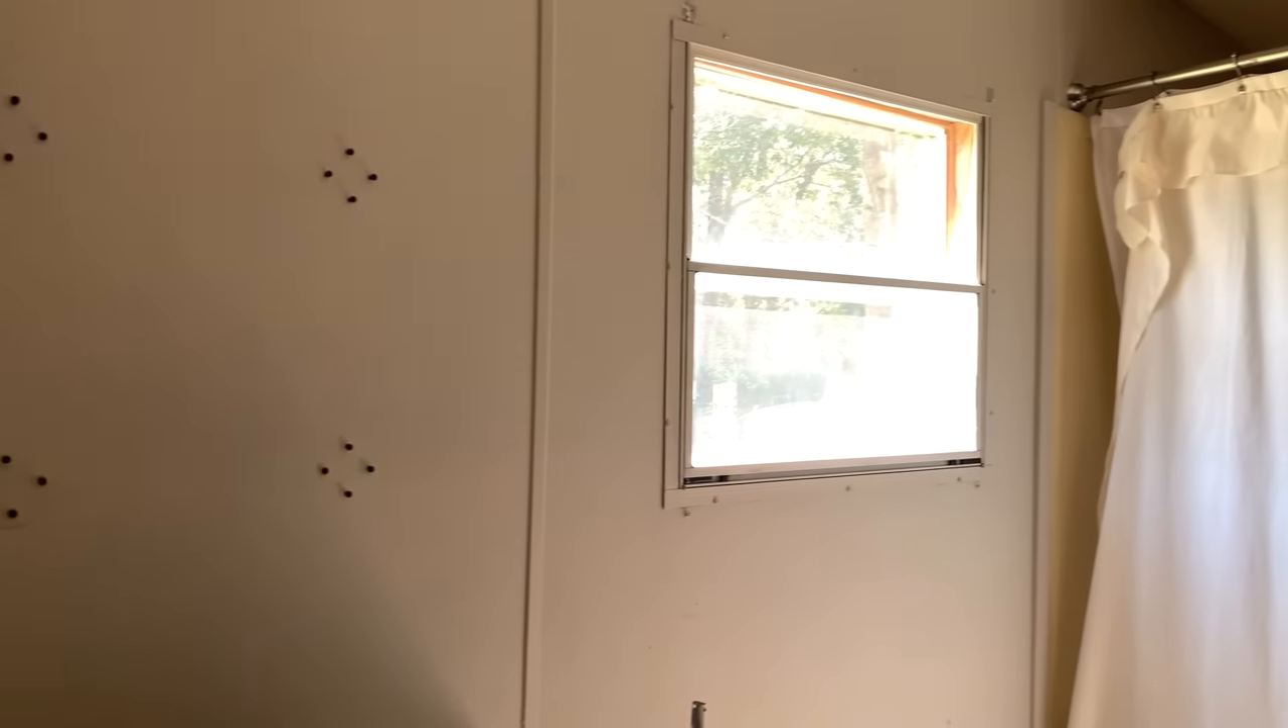And this is what the wall looks like all empty everything's off of it.